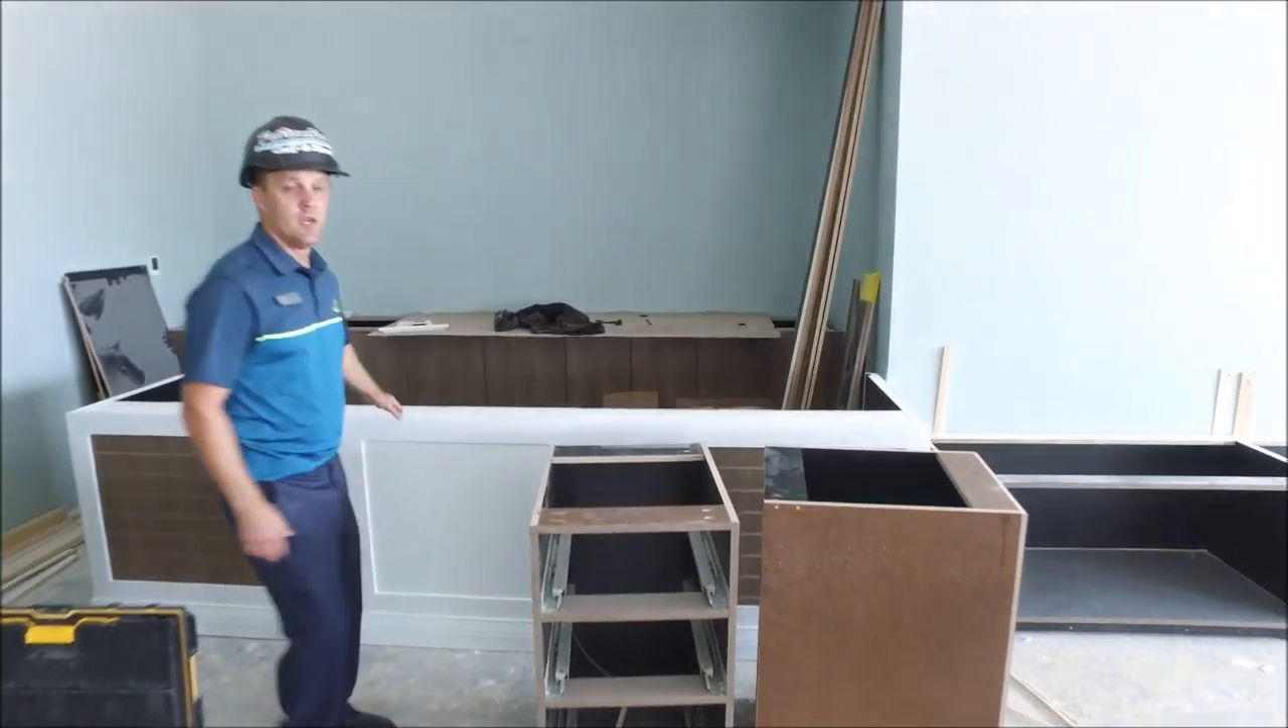You can see the pro shop desk is being installed as we speak.